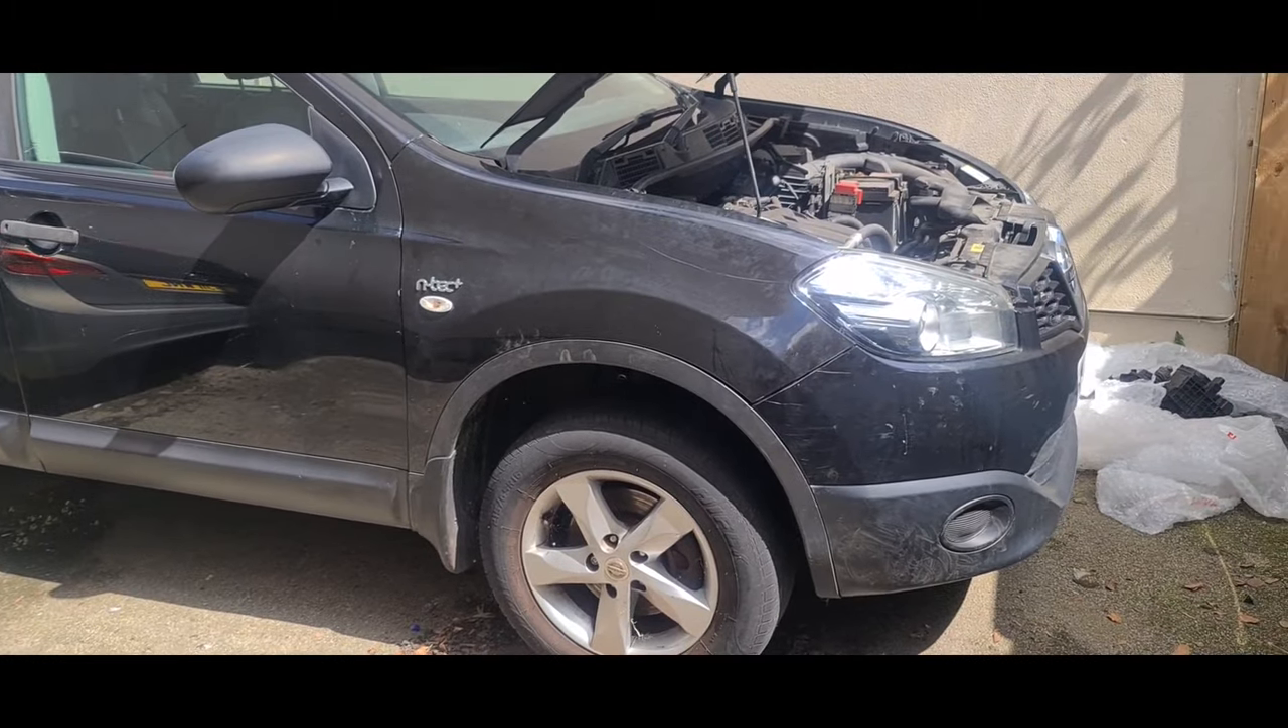As you can see the wheel's back on.